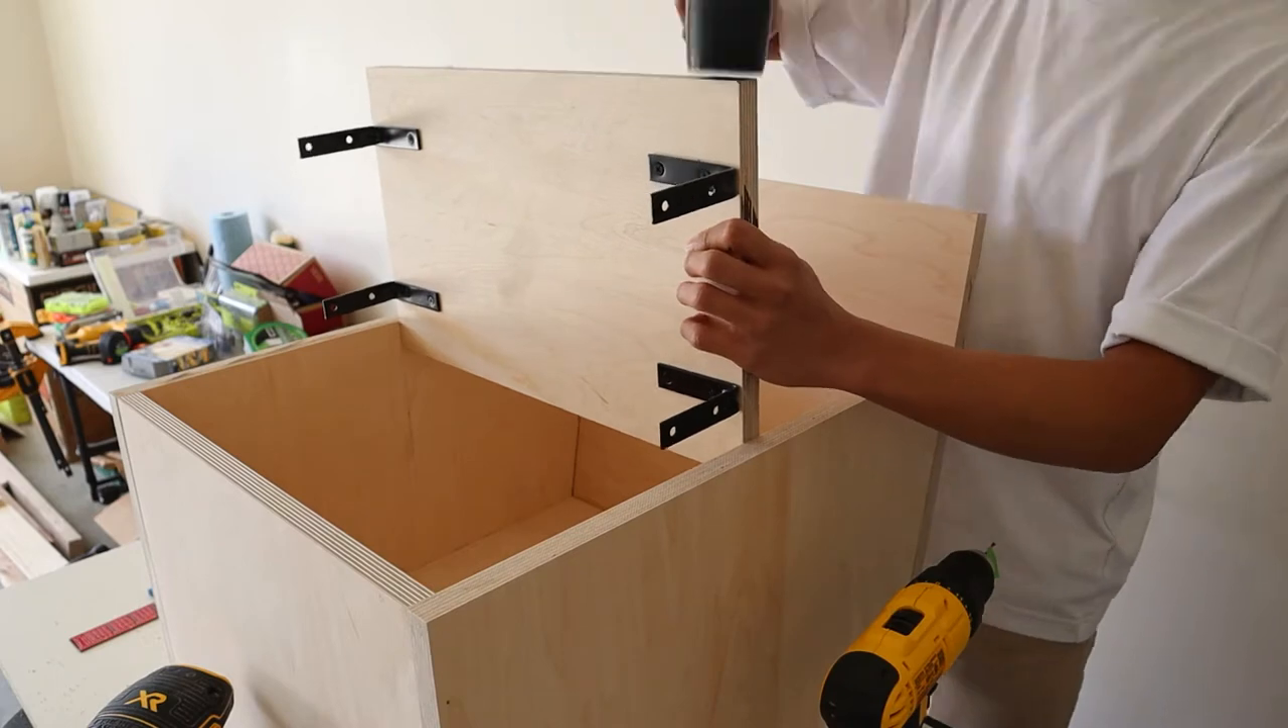I have two shelf support on each side of my shelf.